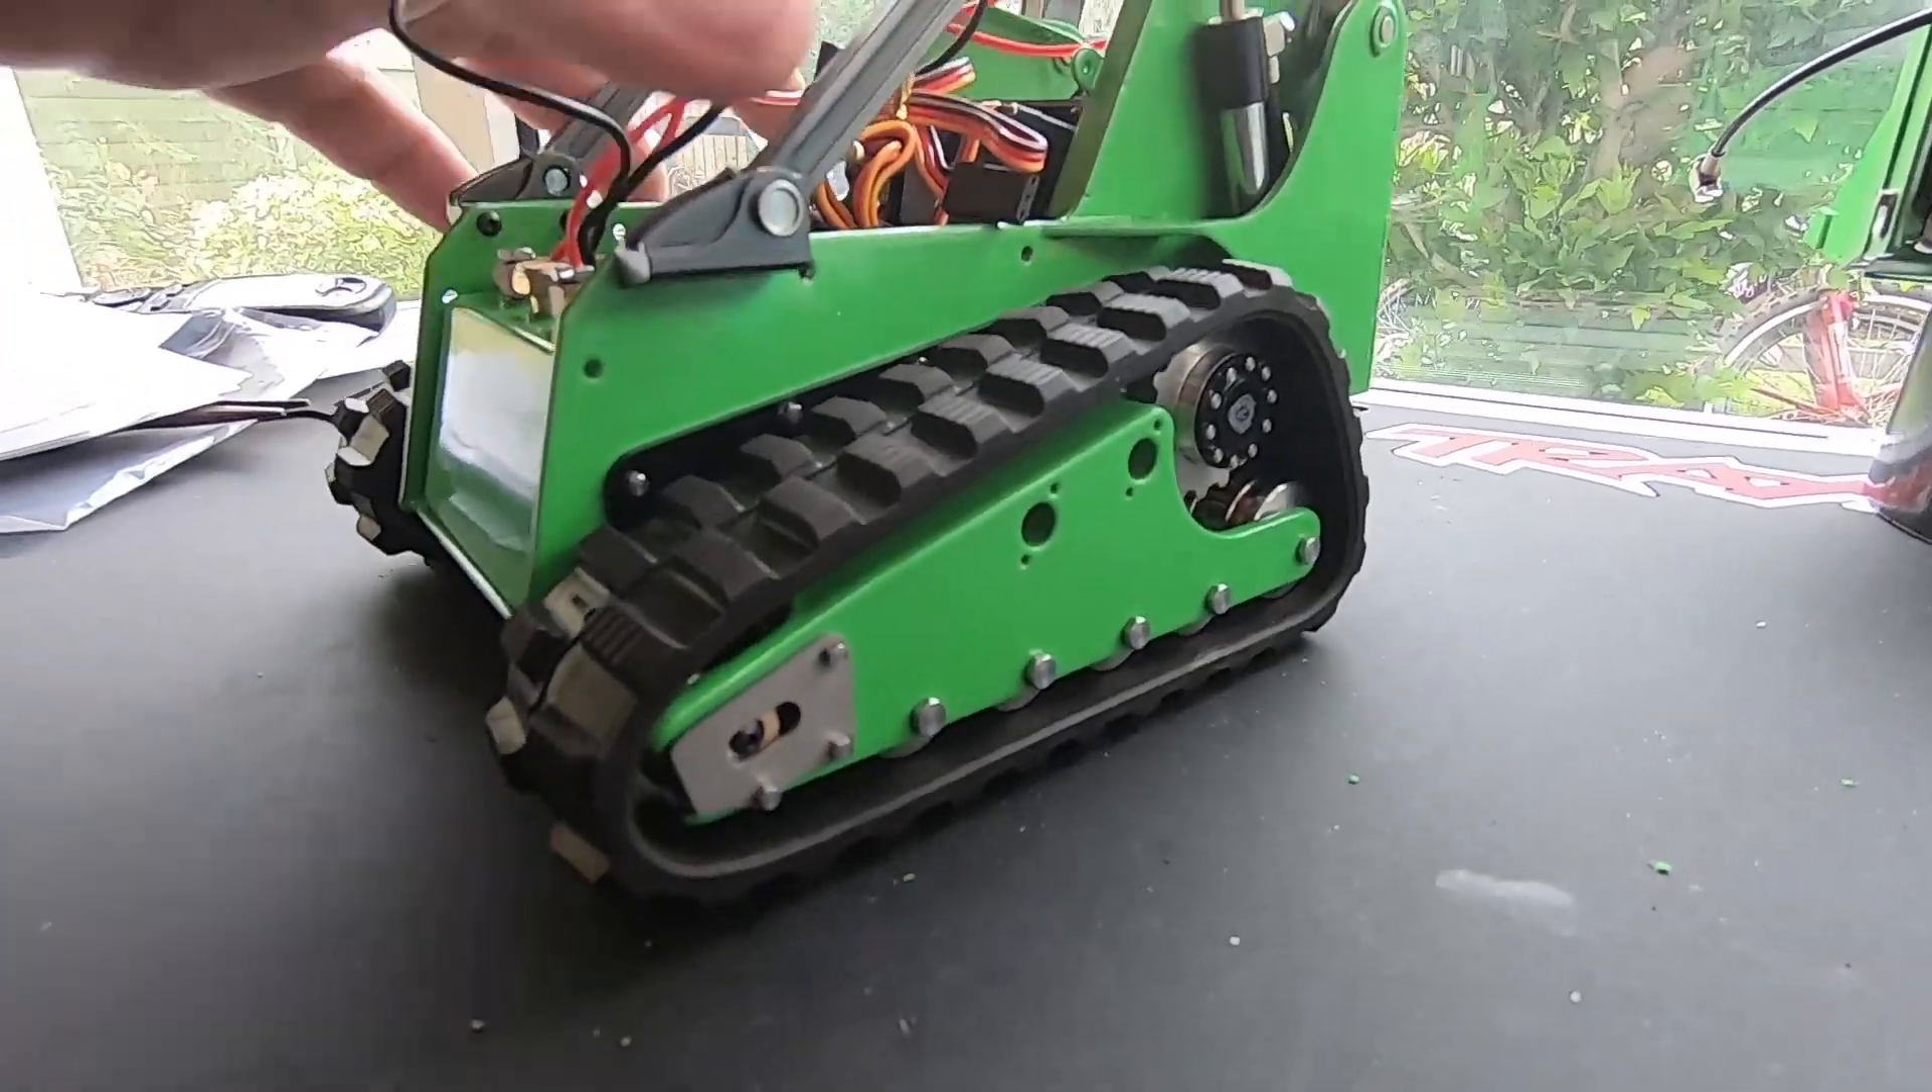We've got some tracks on the base now.